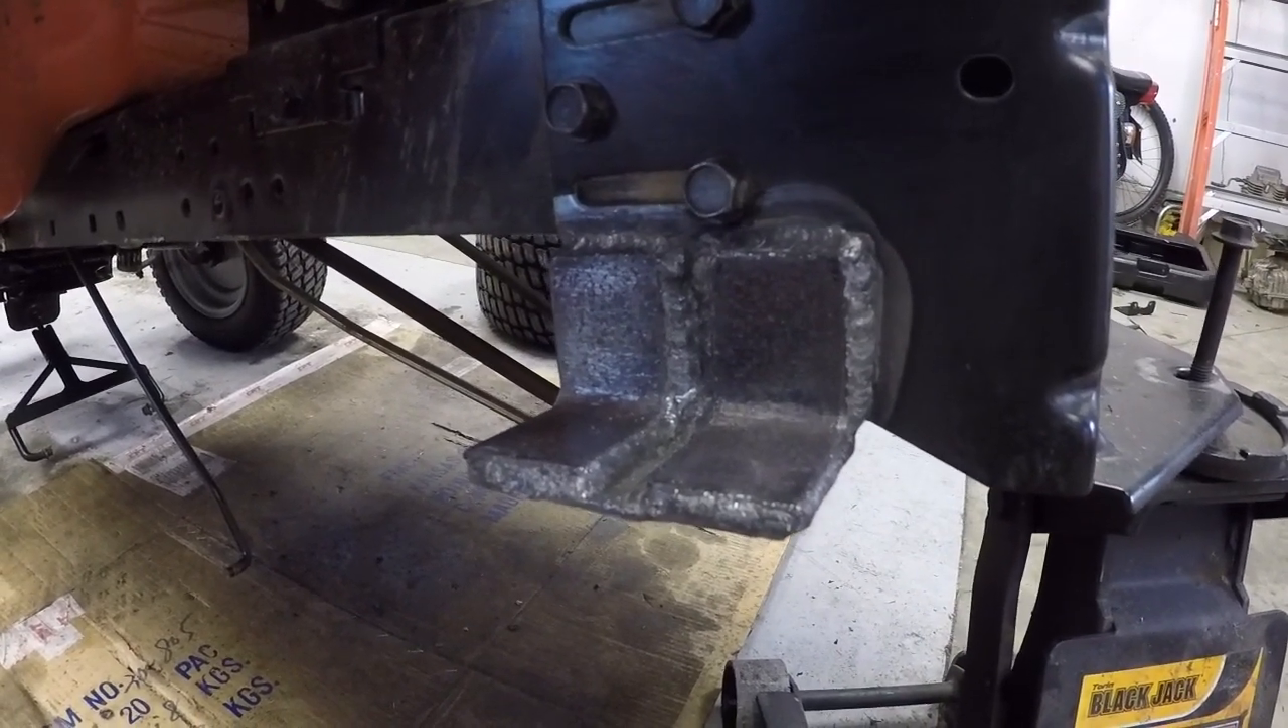I've got the brackets welded on and mostly cleaned up. I still need to drill the holes in them.